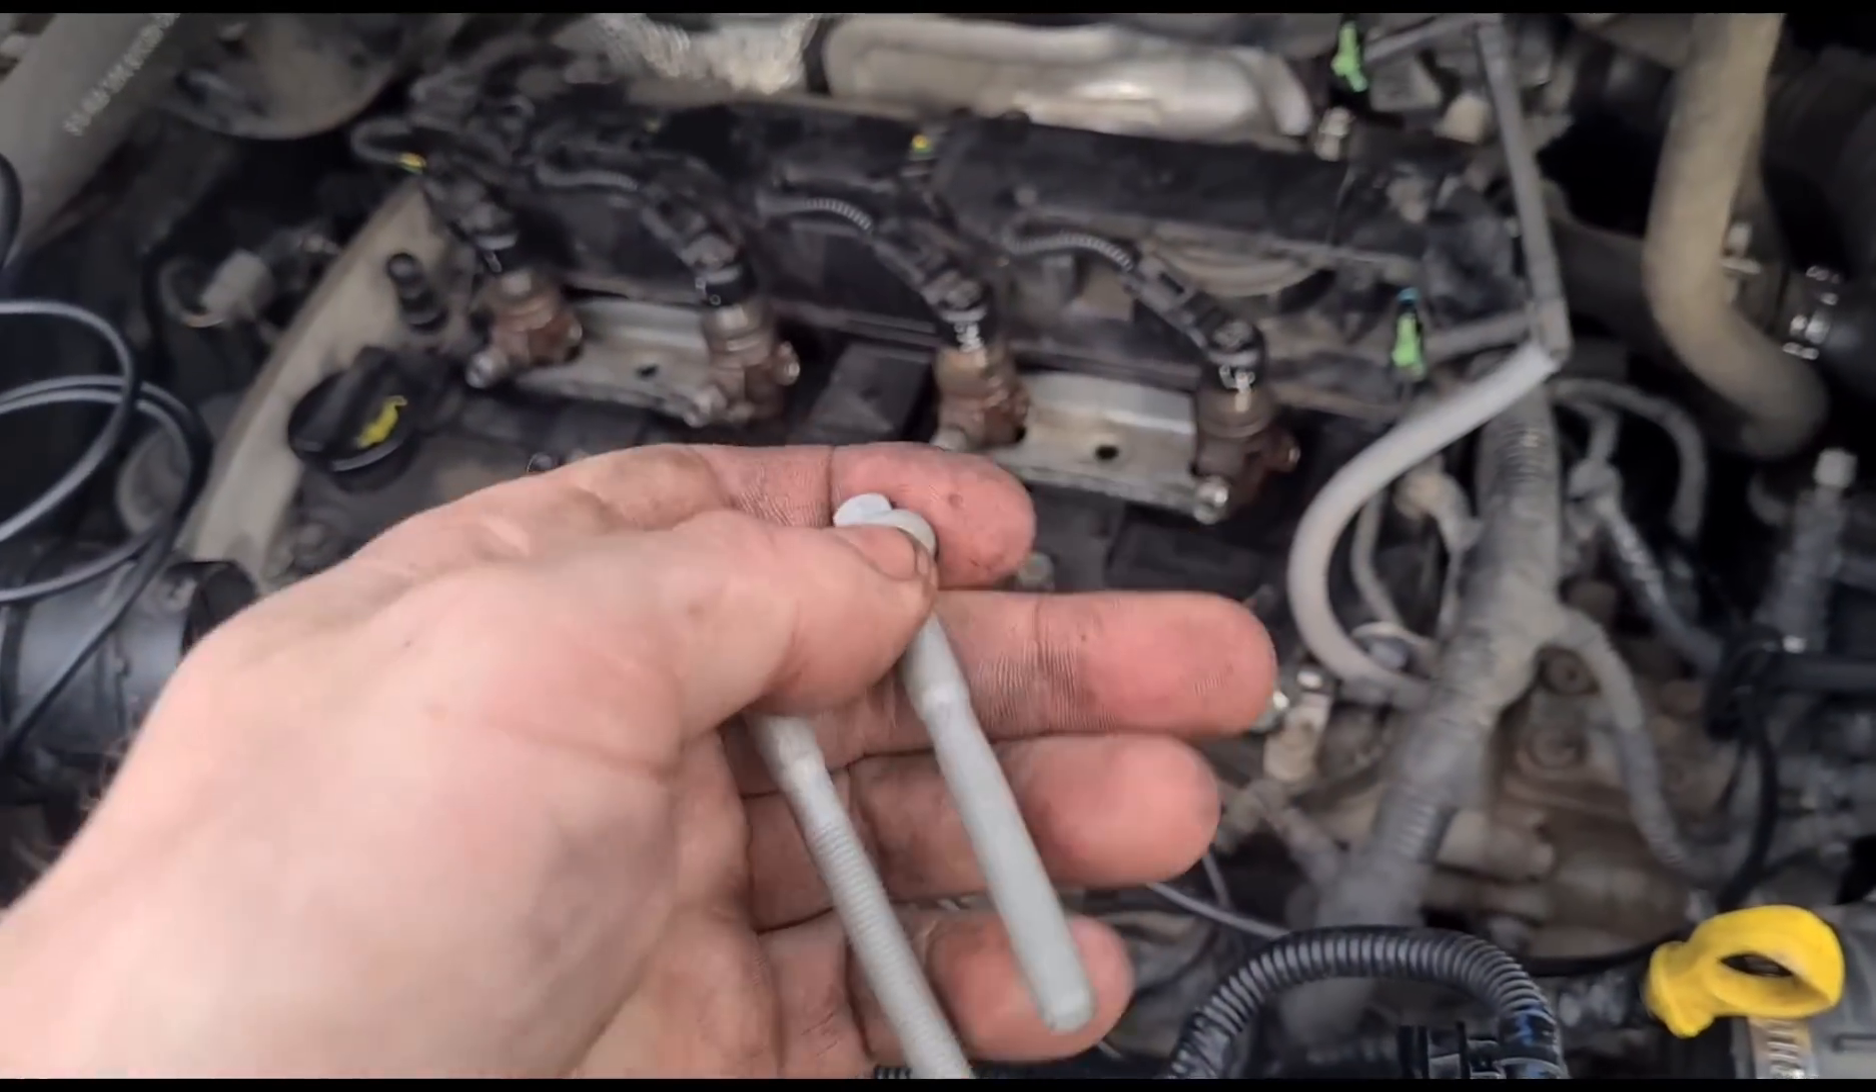Now we've got all the injectors back in.